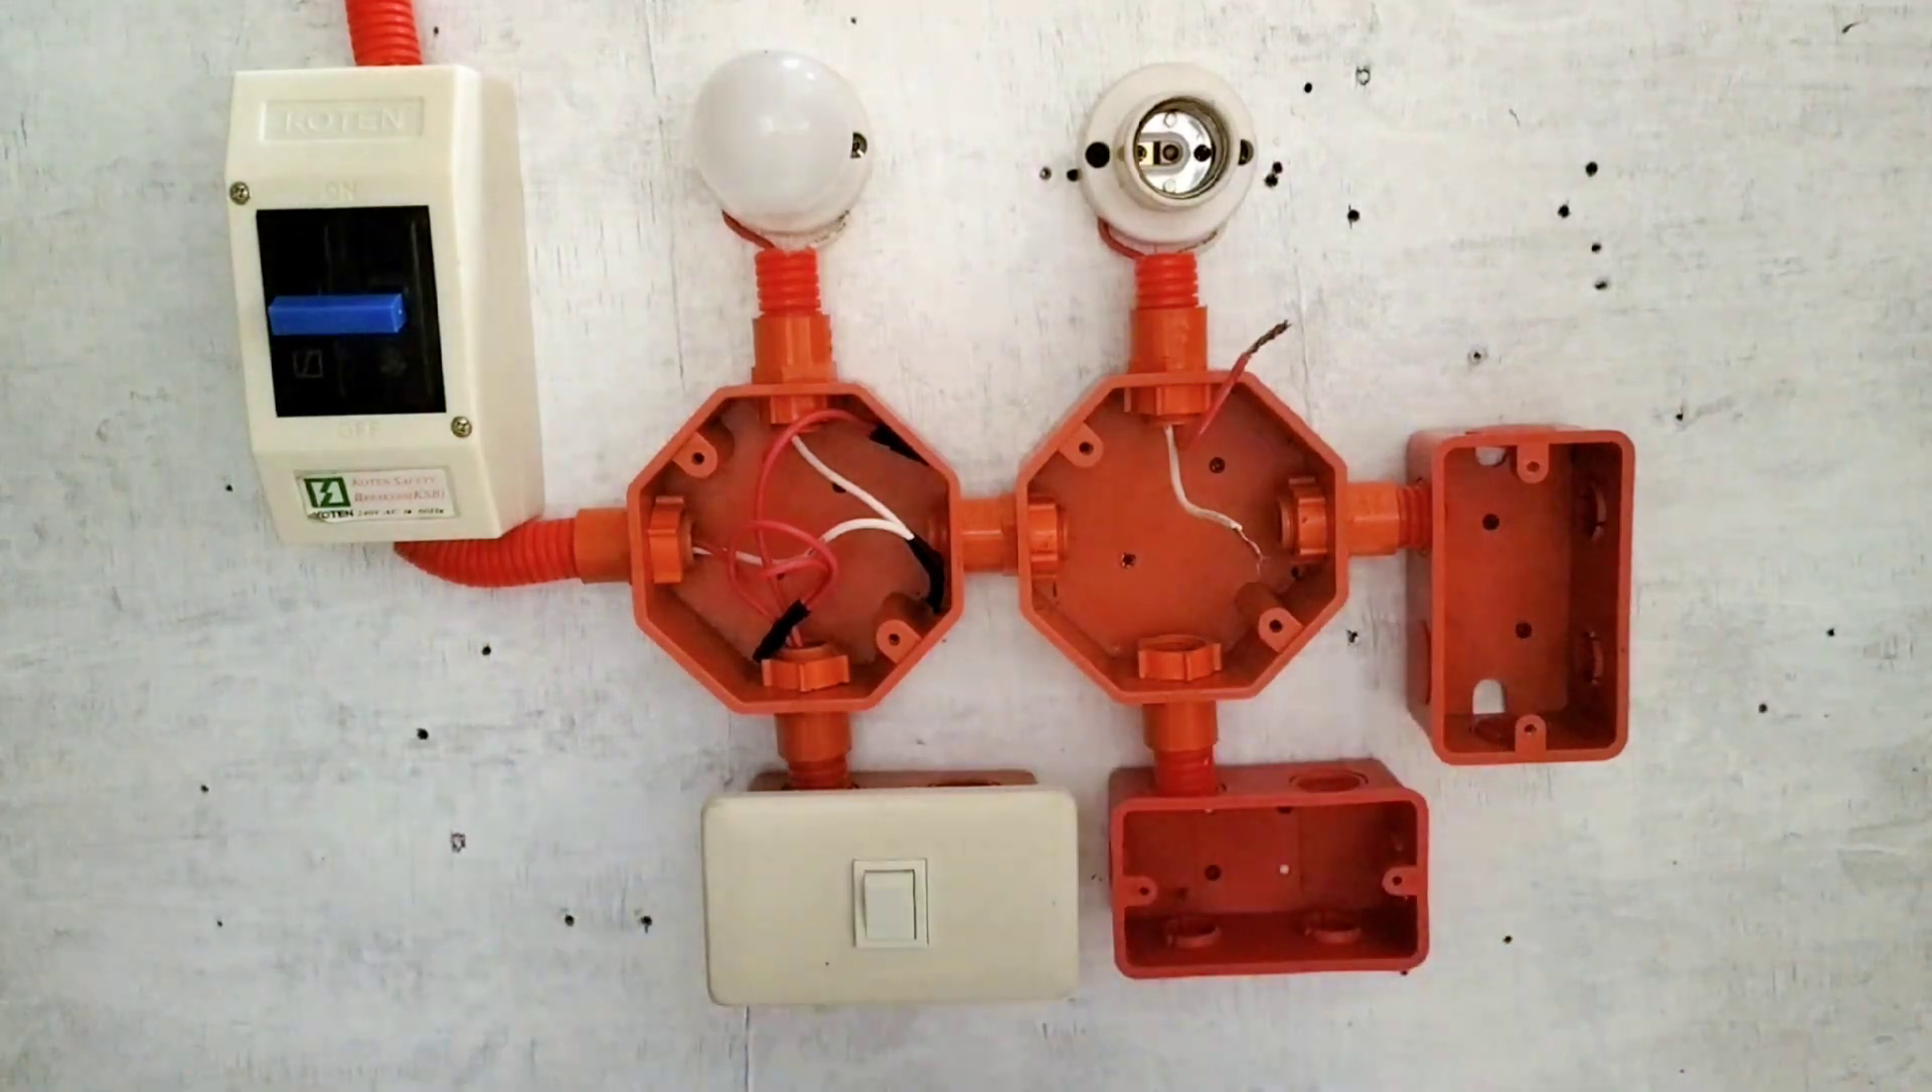So ayan guys at naka-install na yung mga box natin may receptacle na rin maglalagay pa tayo dito ng outlet at switch.